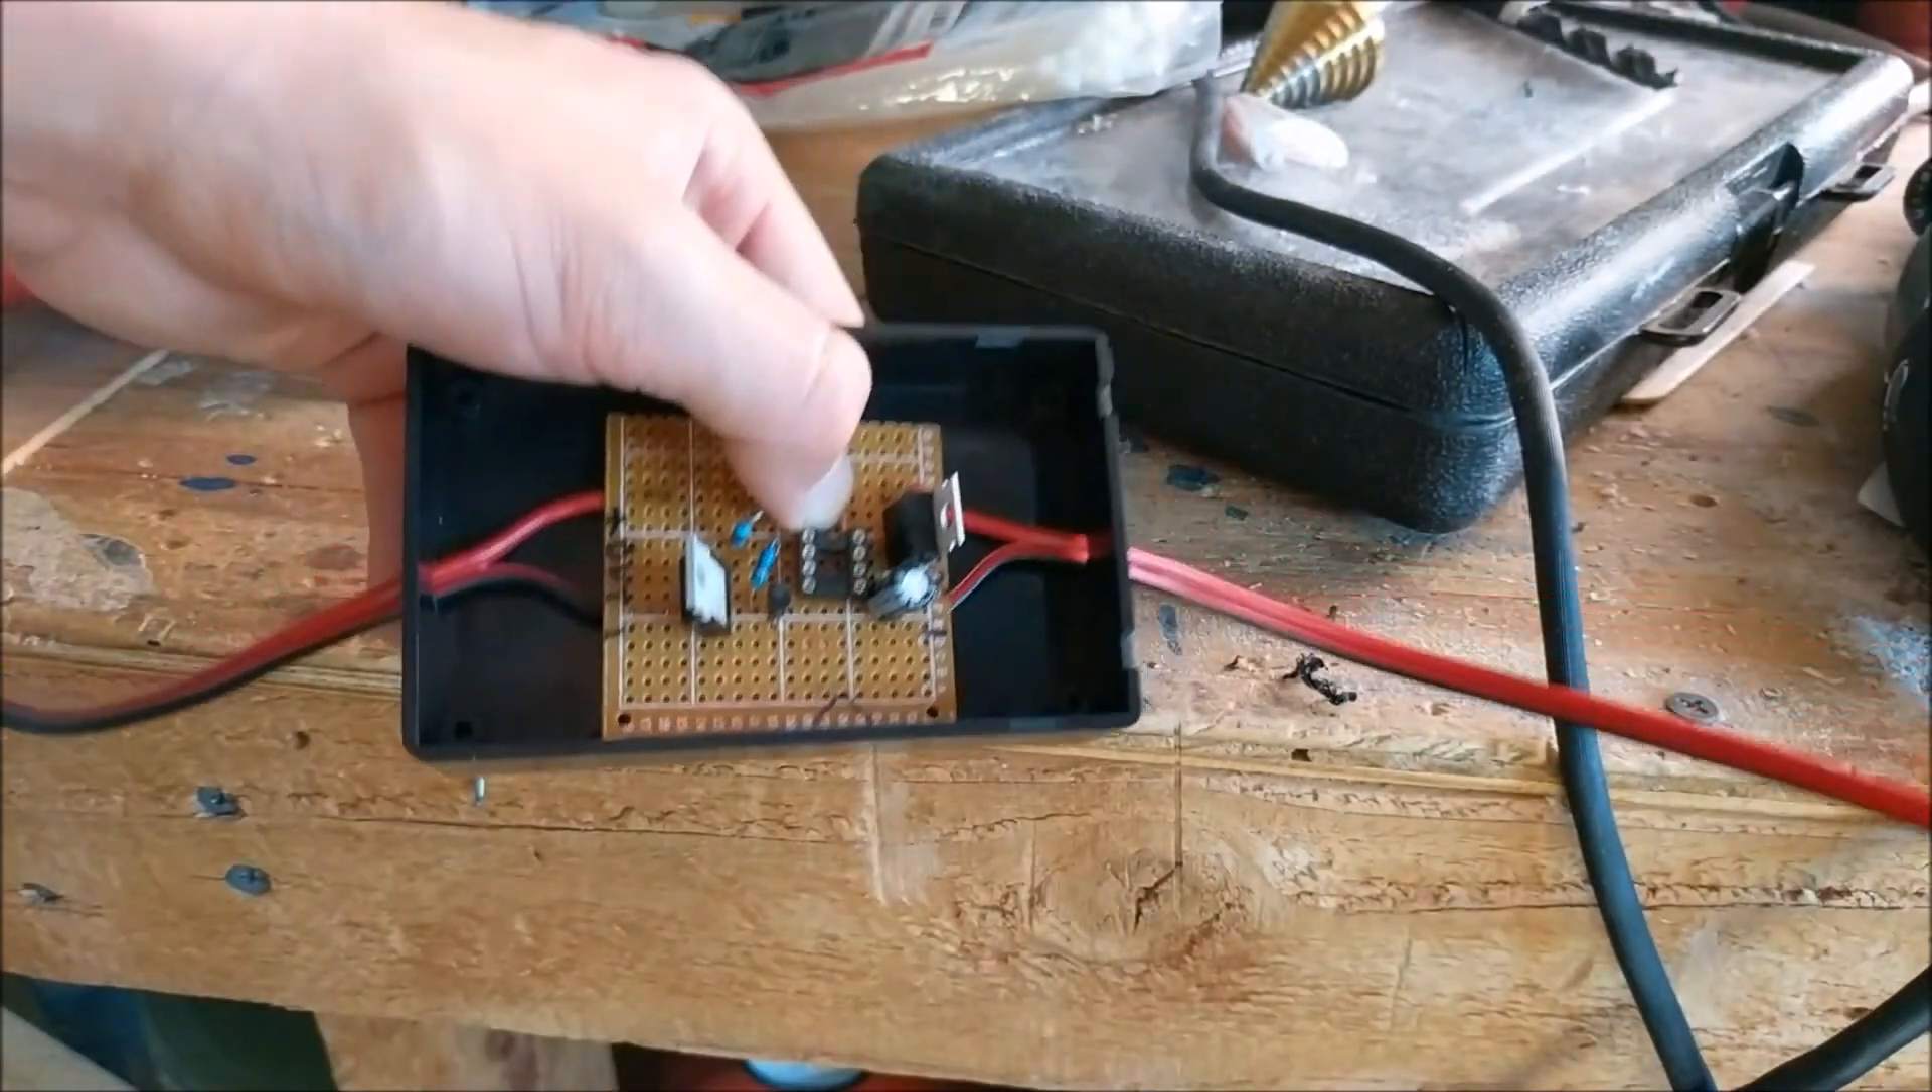As you can see this board is now inside here and both wires are threaded through each of the holes to go to the respective positions on whatever it is being hooked on to.